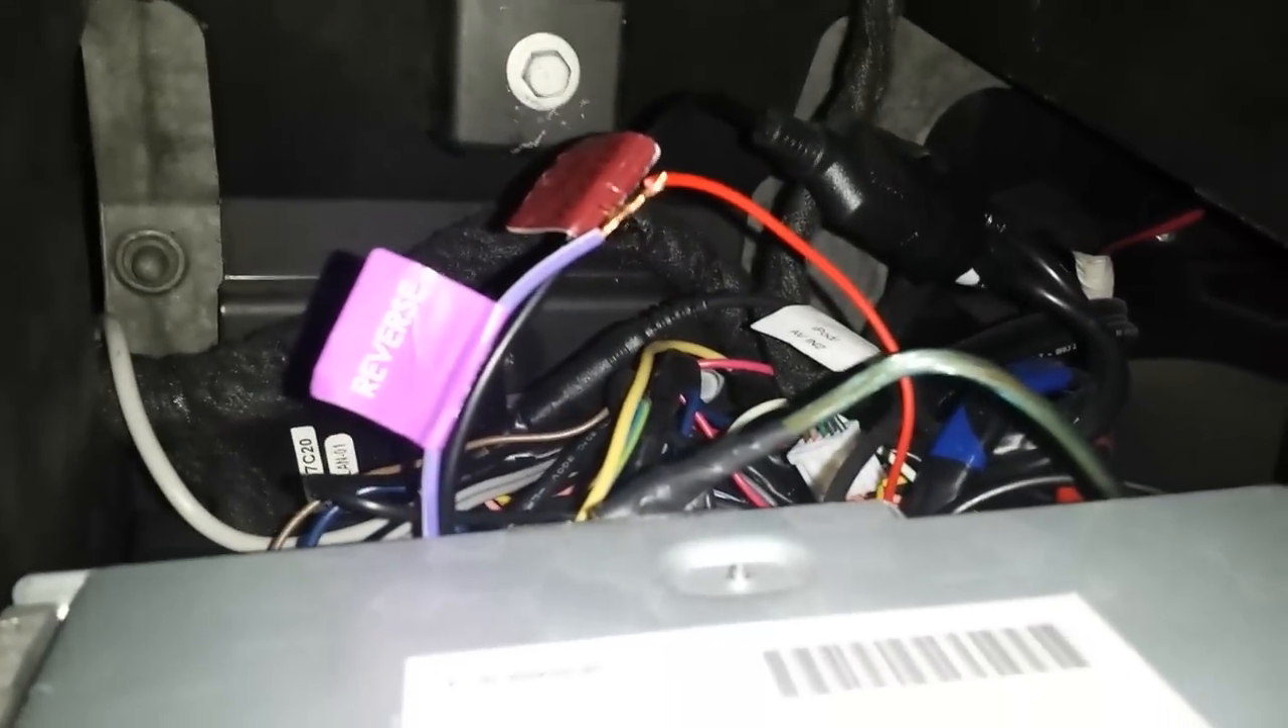So, the reverse wire and the red wire, they hooked up together now.